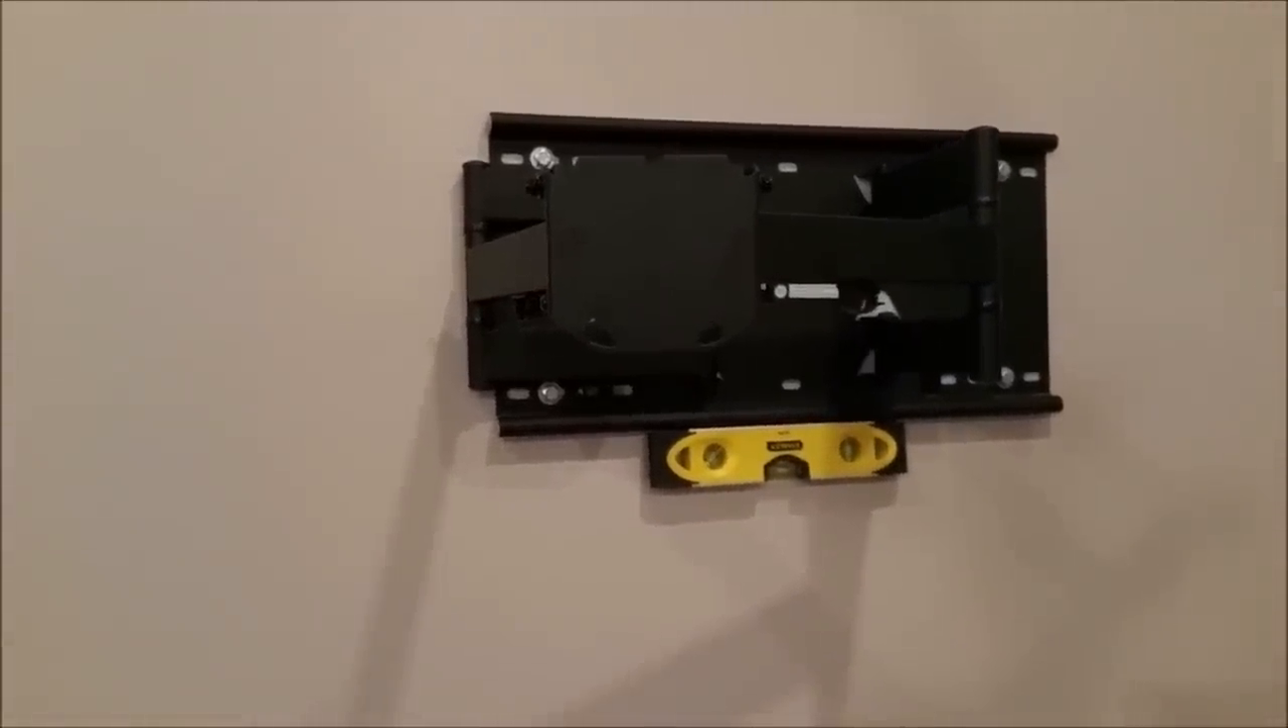So that's good news. Okay. So the bracket is now mounted.